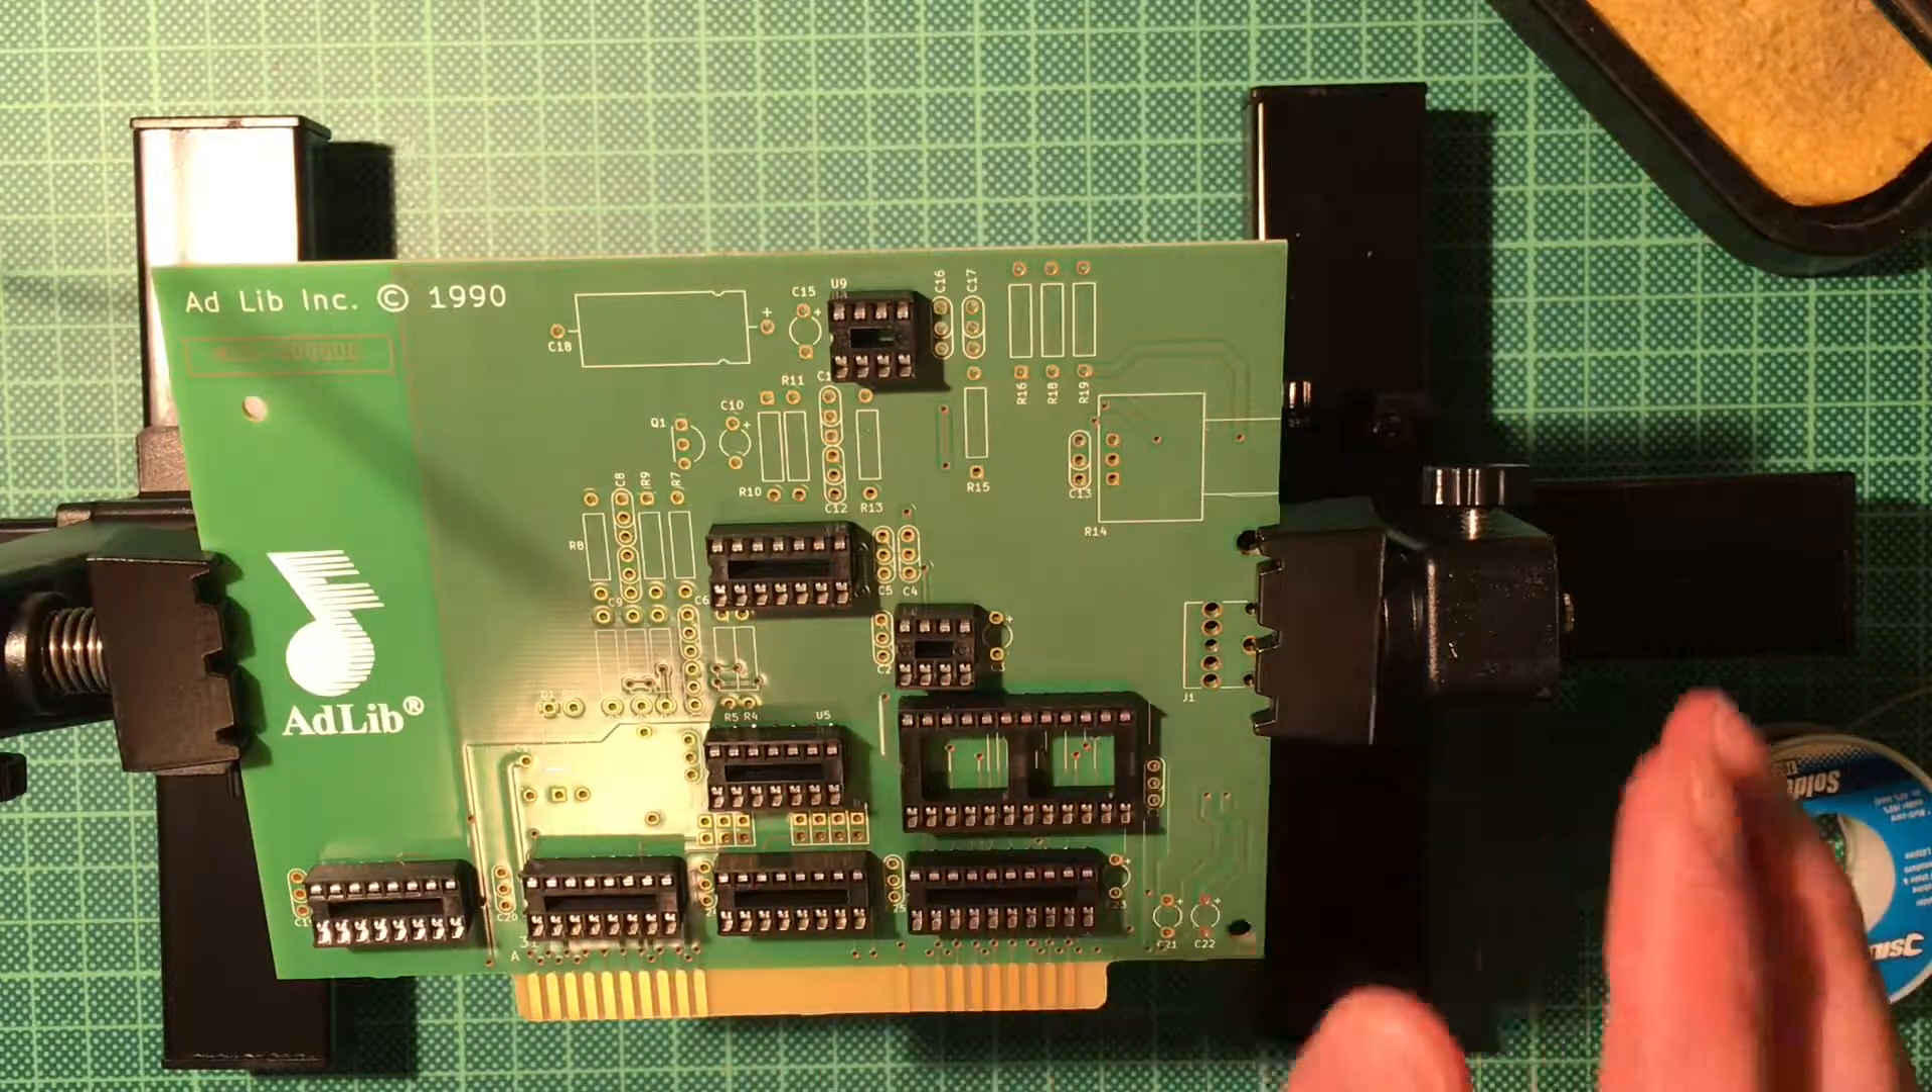I have installed the IC sockets in the last part.